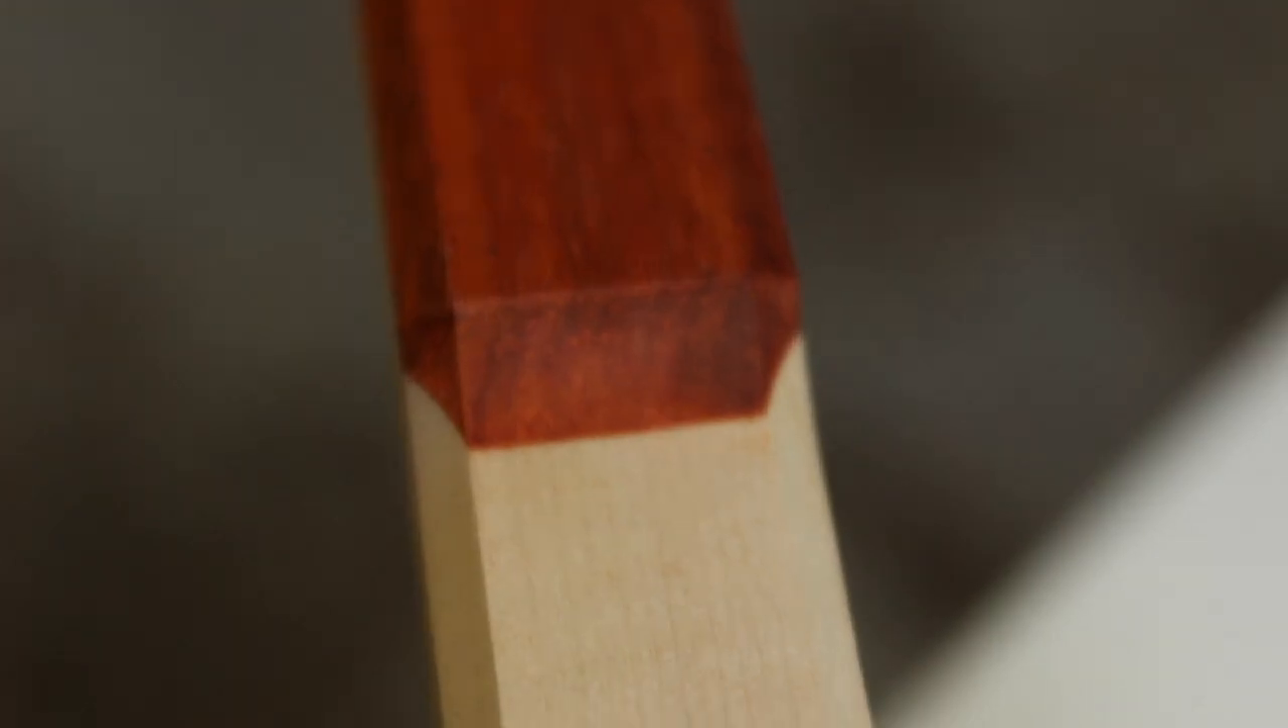I can't really explain it, but as you can see, the chamfer really flows nicely between the two woods.